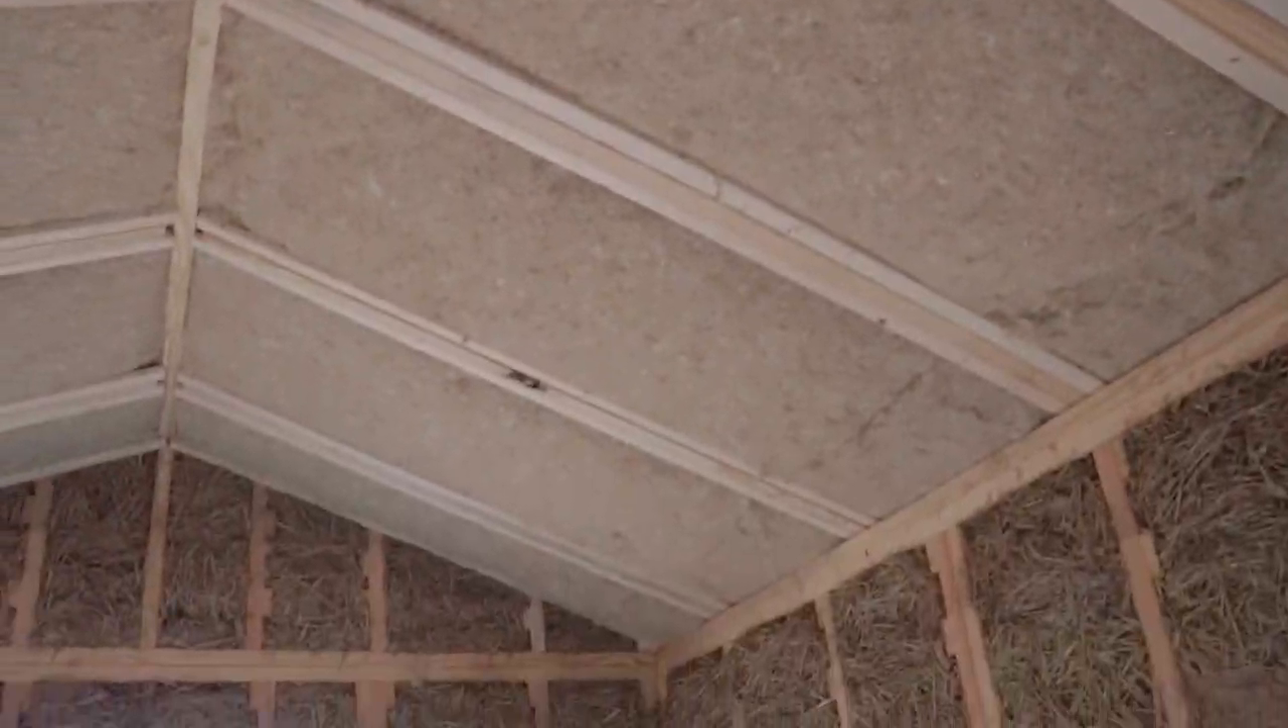Alright so inside here I just finished installing all the ceiling insulation.